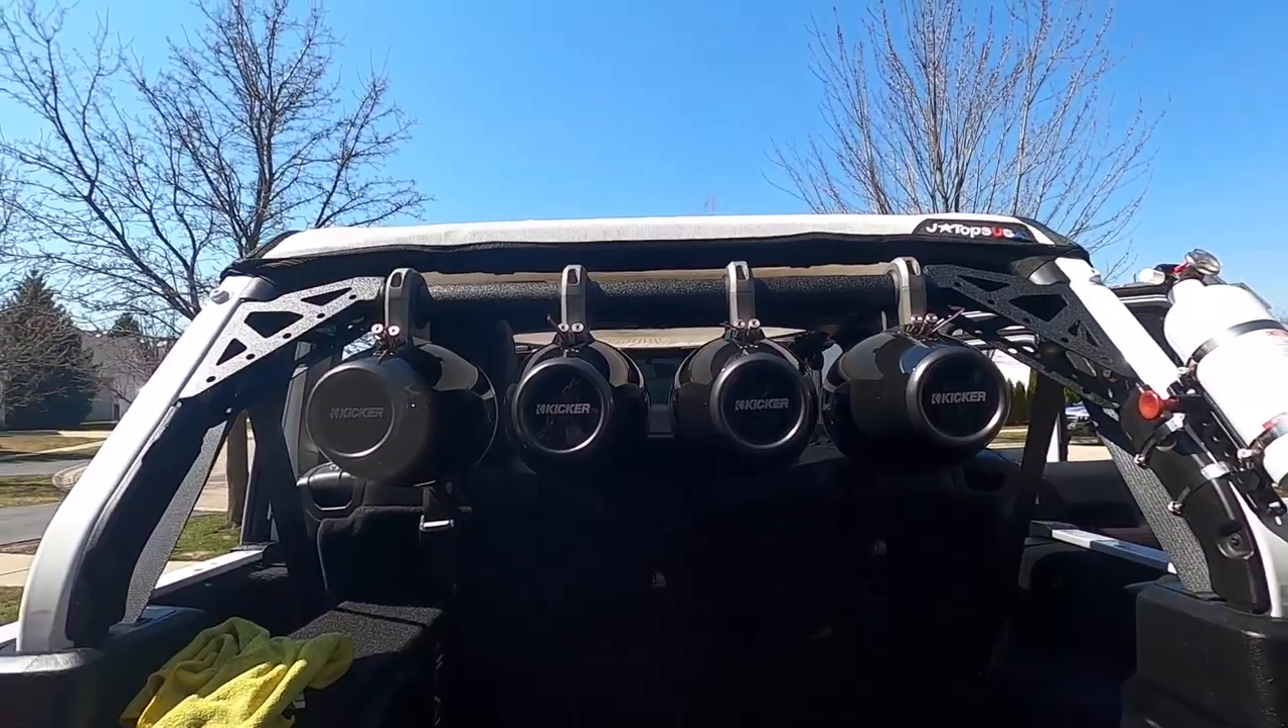And as you can see all four eight inch speakers fit perfectly.